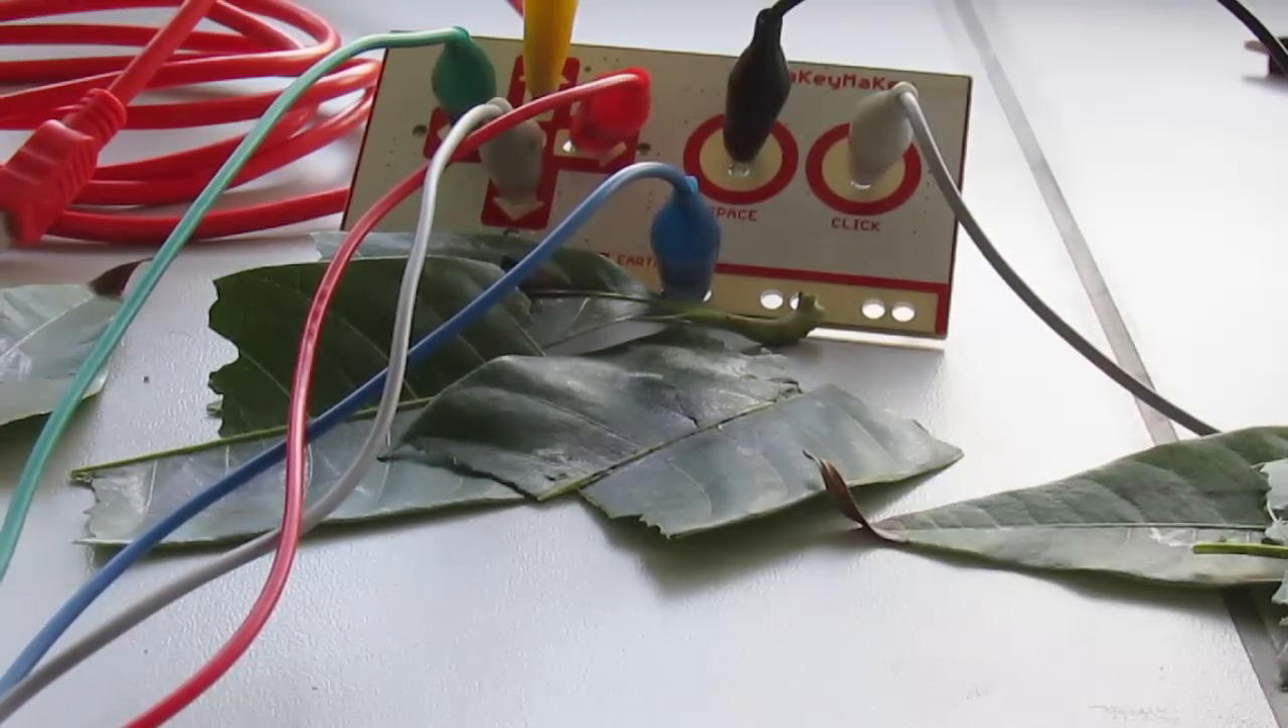Ya tenemos las conexiones puestas en la plaqueta ahora vamos a hacerlas en los materiales.